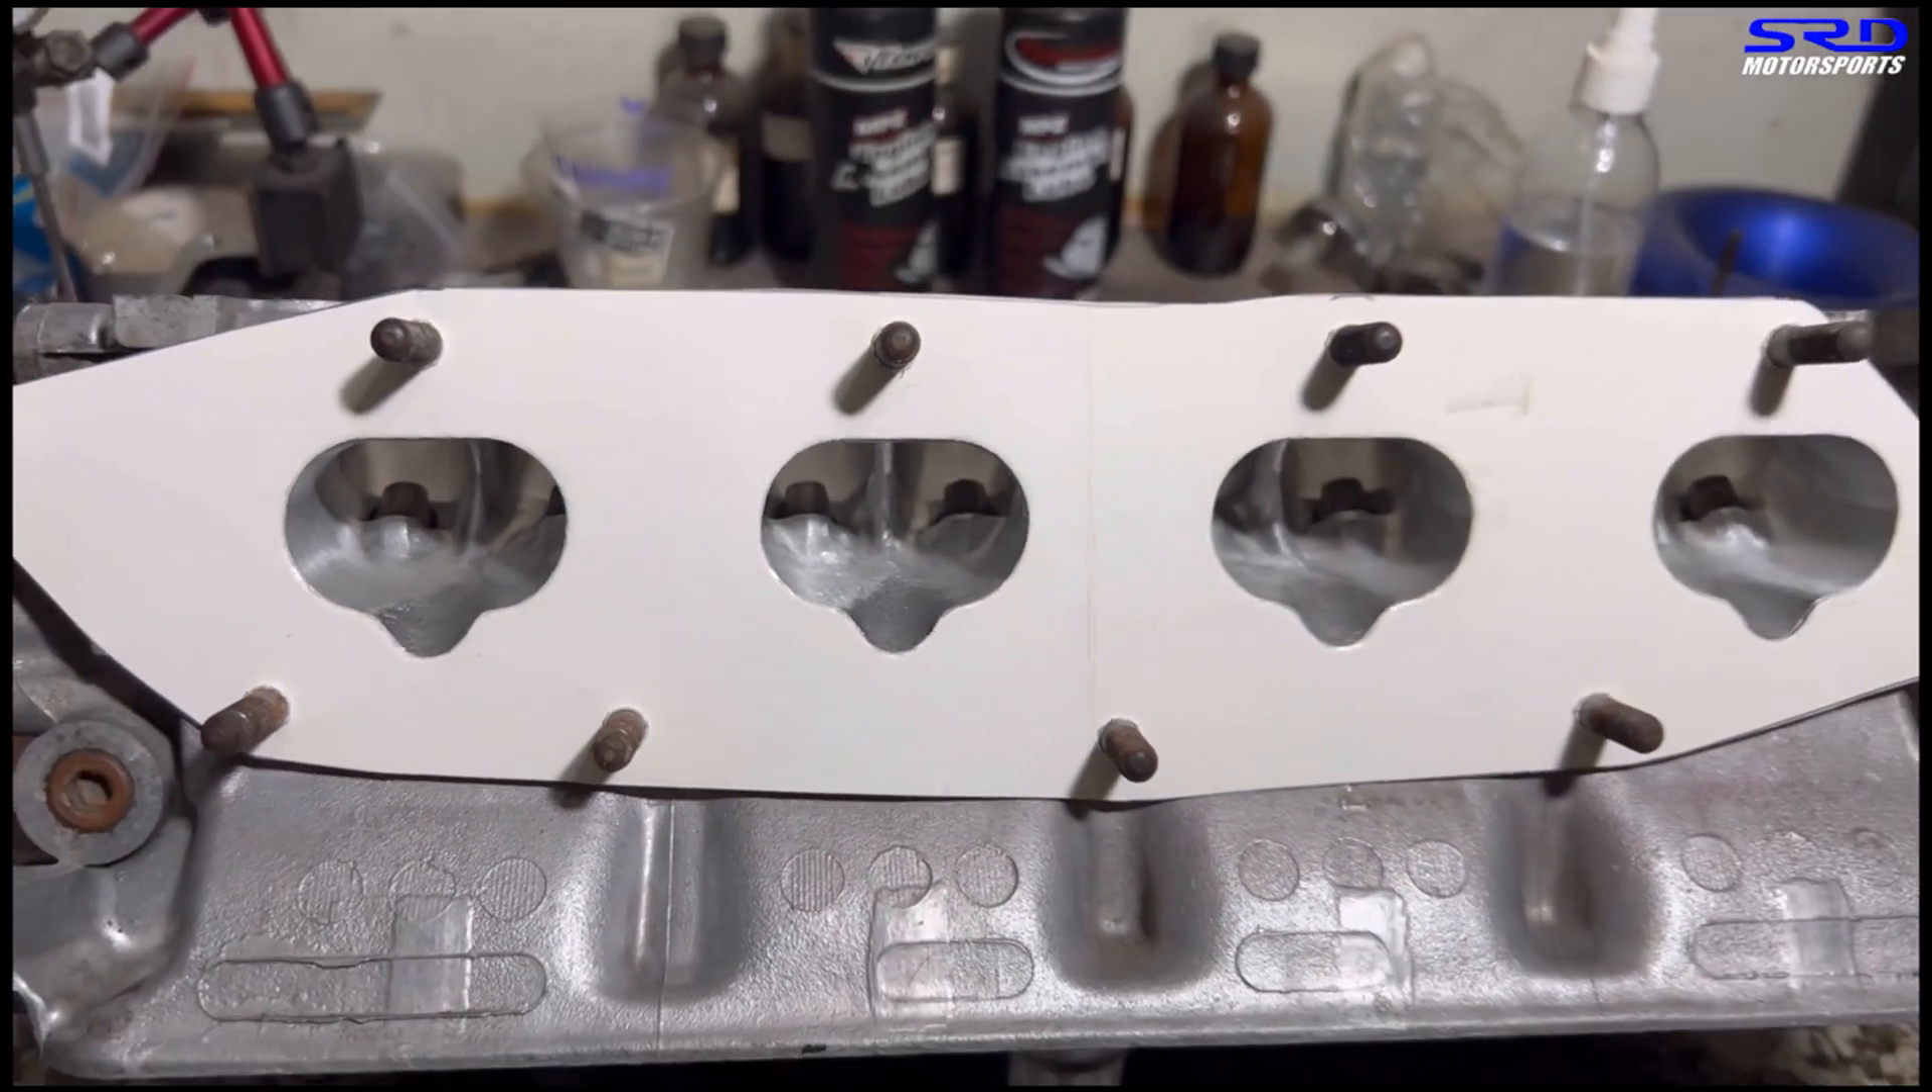And as usual, we cut an intake gasket that matches perfectly on the head that we're using right now.